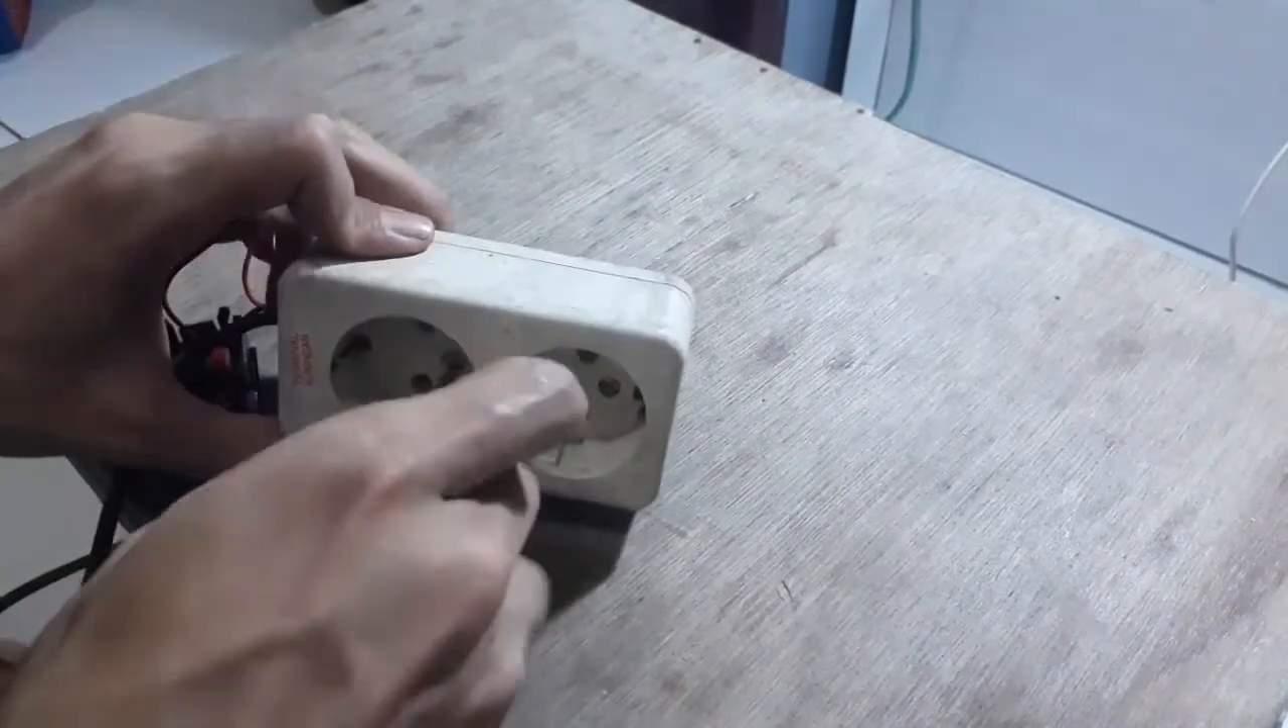Ini sudah ya sudah saya pasang untuk covernya.